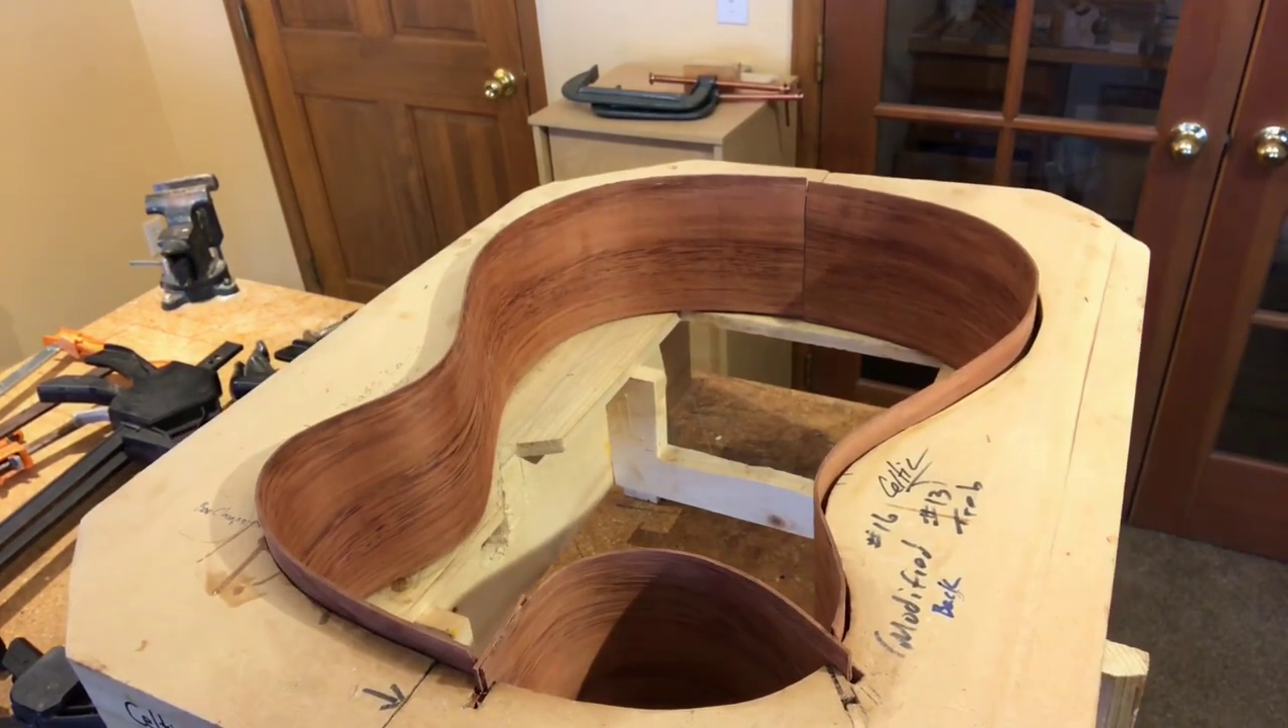It fits in the two slots in the bending form and with a little fuss and trimming and trial and error we get the pieces to all fit together just like so.